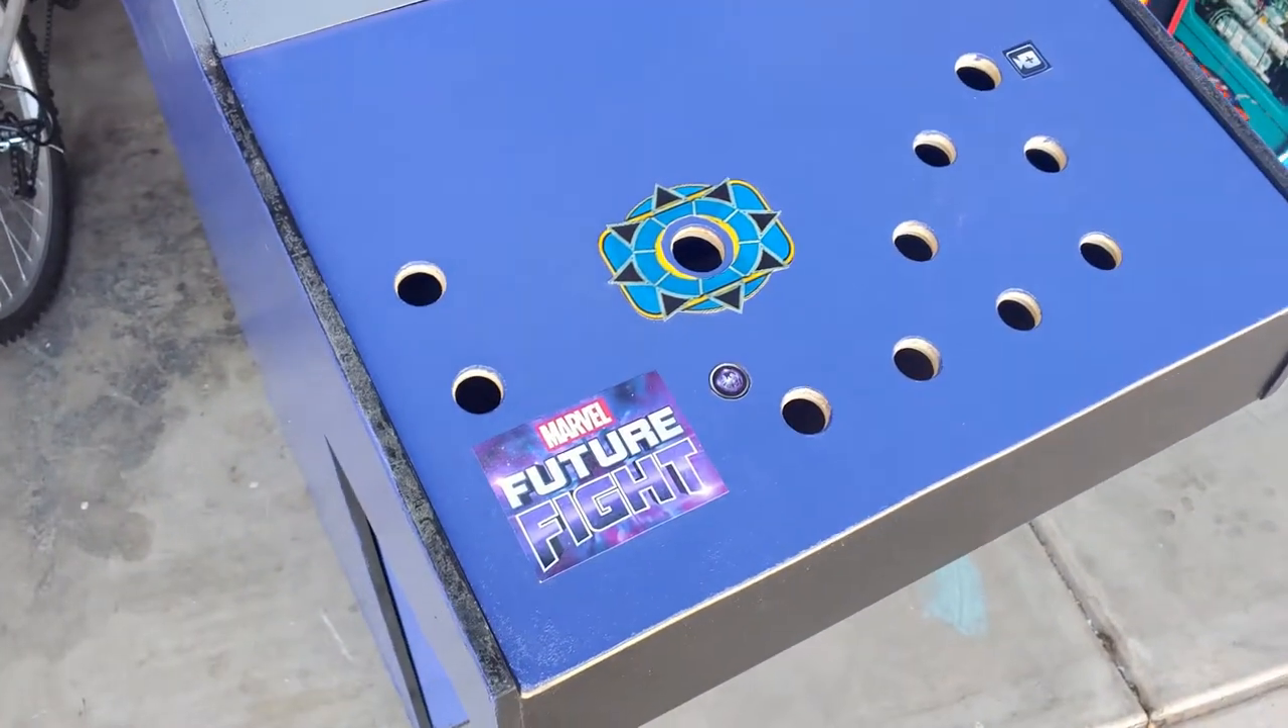We've got our control panel put on I haven't added the buttons or done the wiring but I want to tell you guys really quick about the graphics.